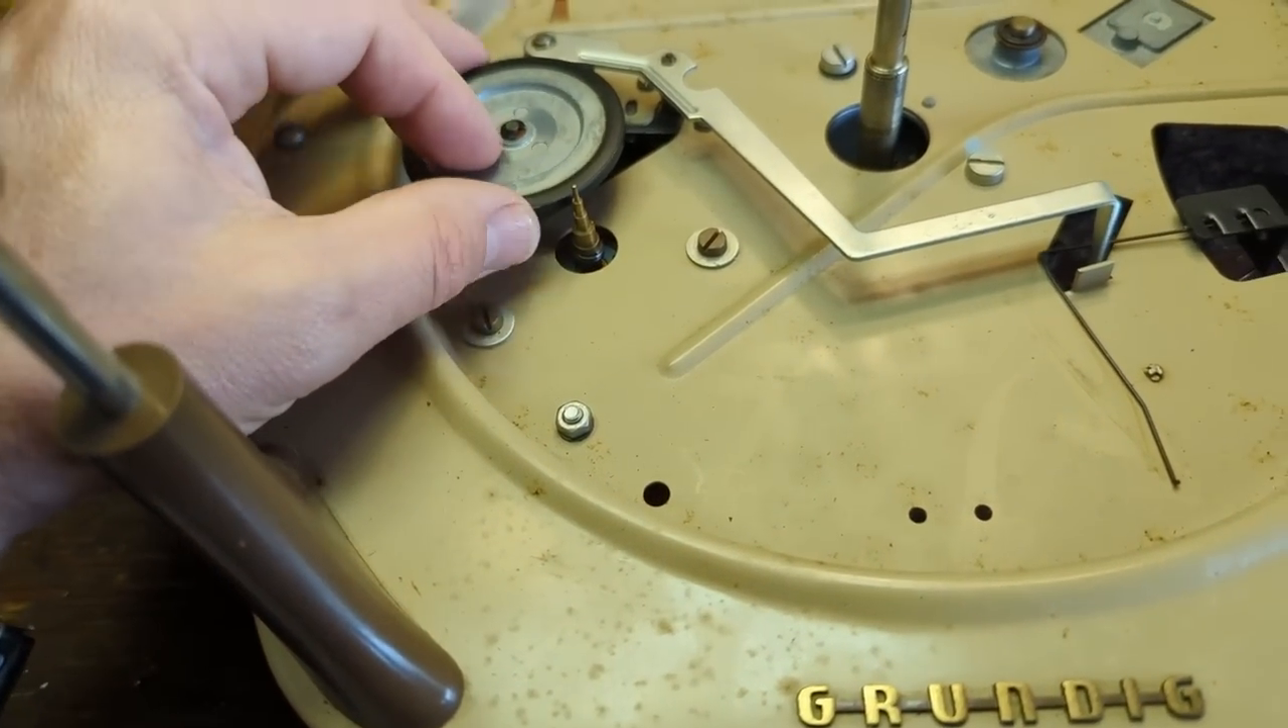All right, so I took the platter off.